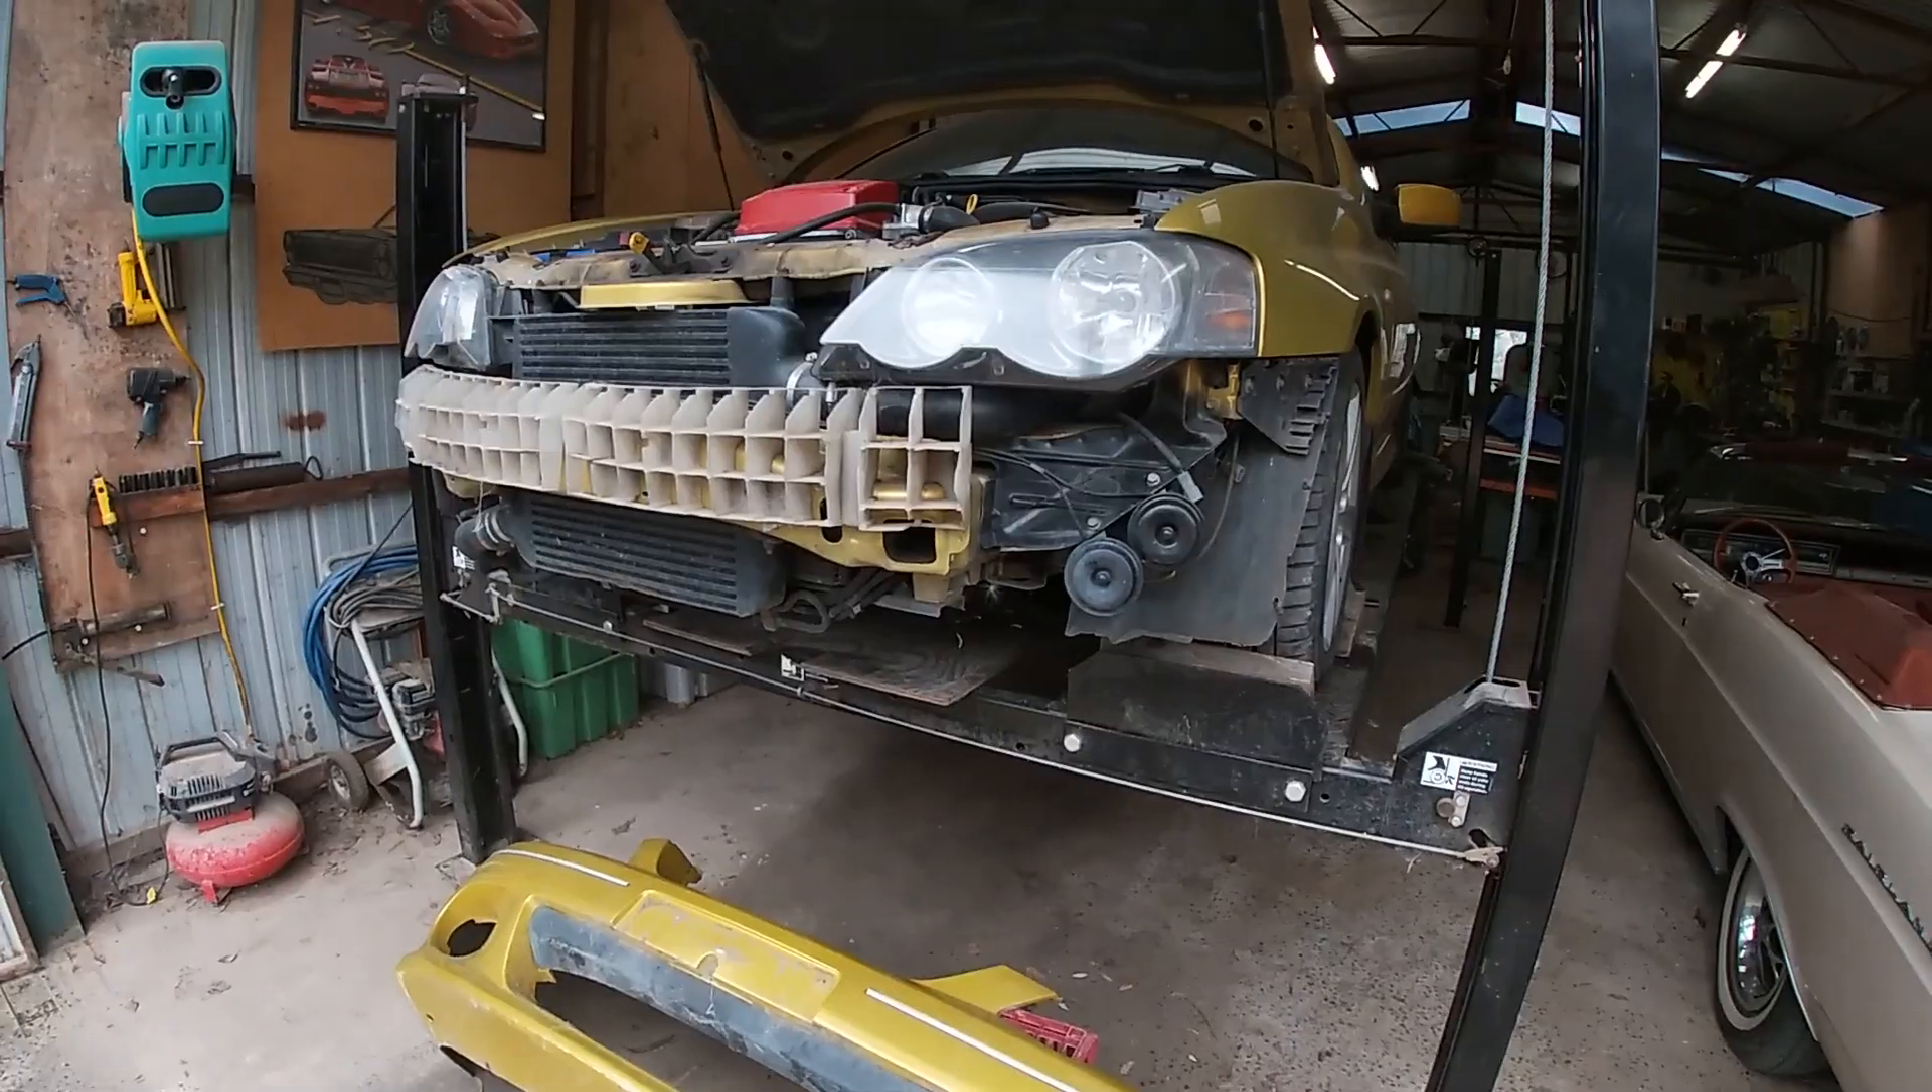All right so i got the bumper off.